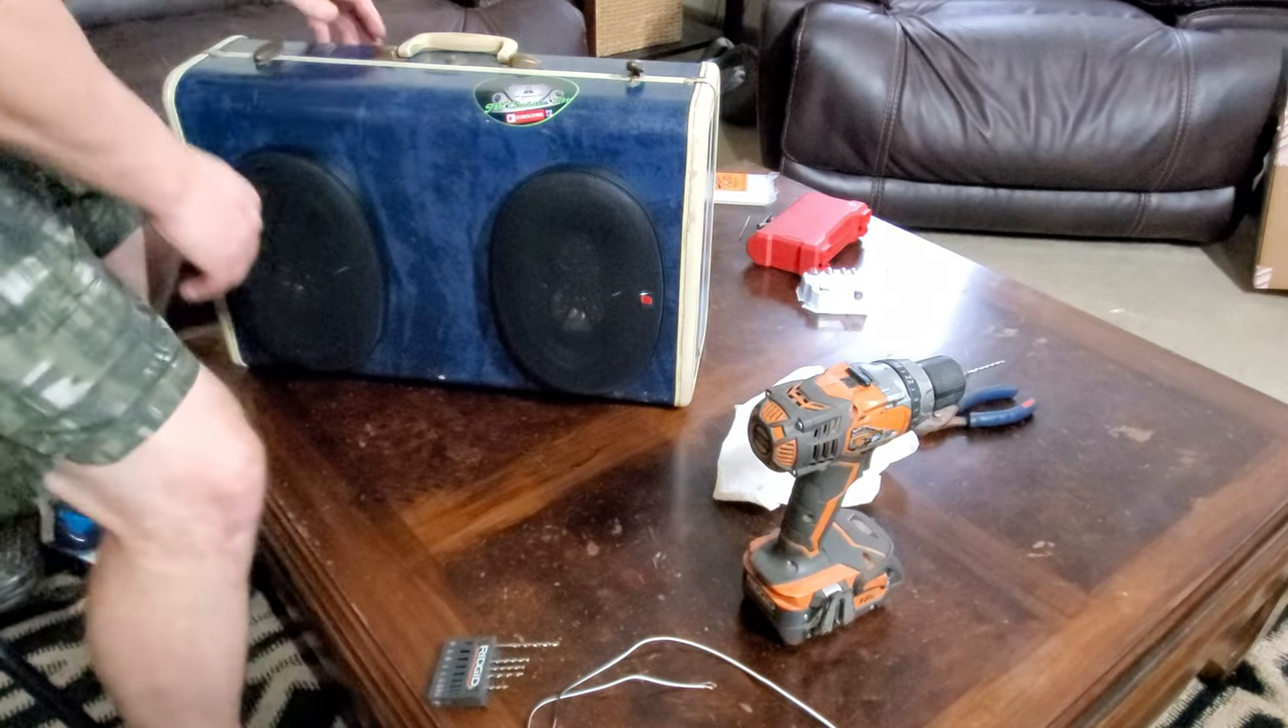Well, guys, there's the box. I got the speakers mounted inside of it.